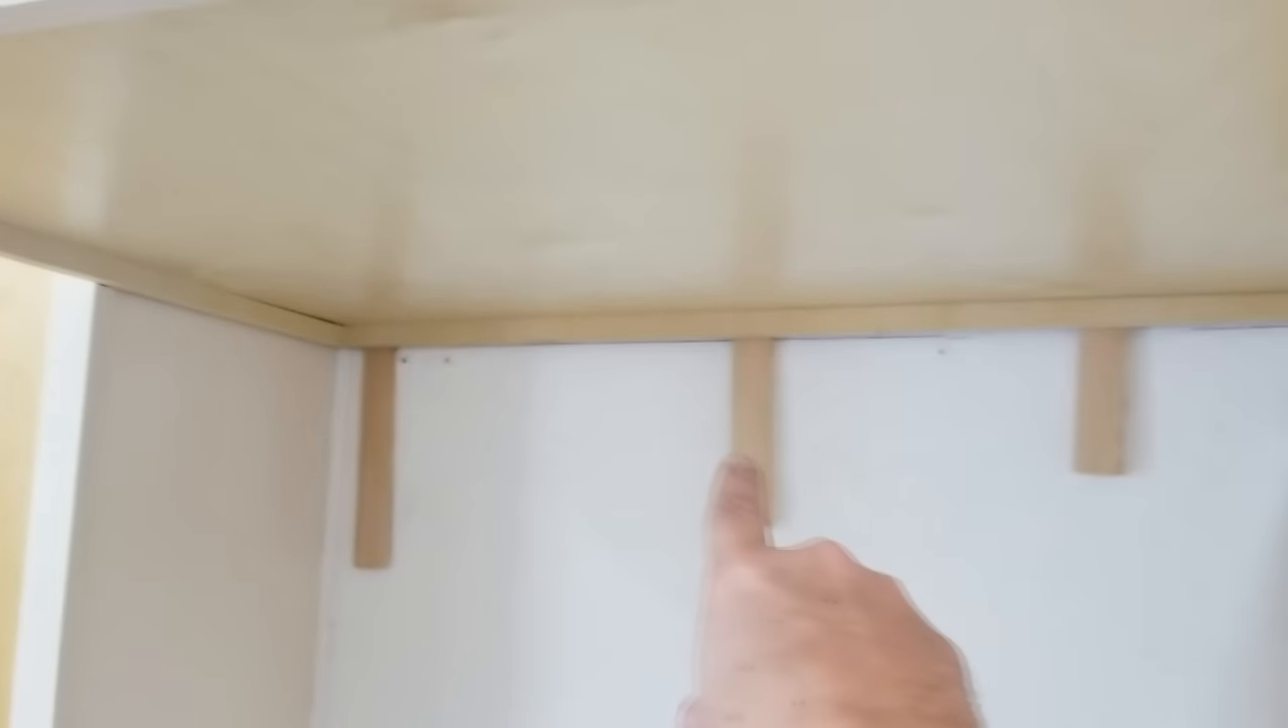Because of the curvature of the wall we had to shim in the back there so our screws inside the cabinet are going right through these shims.